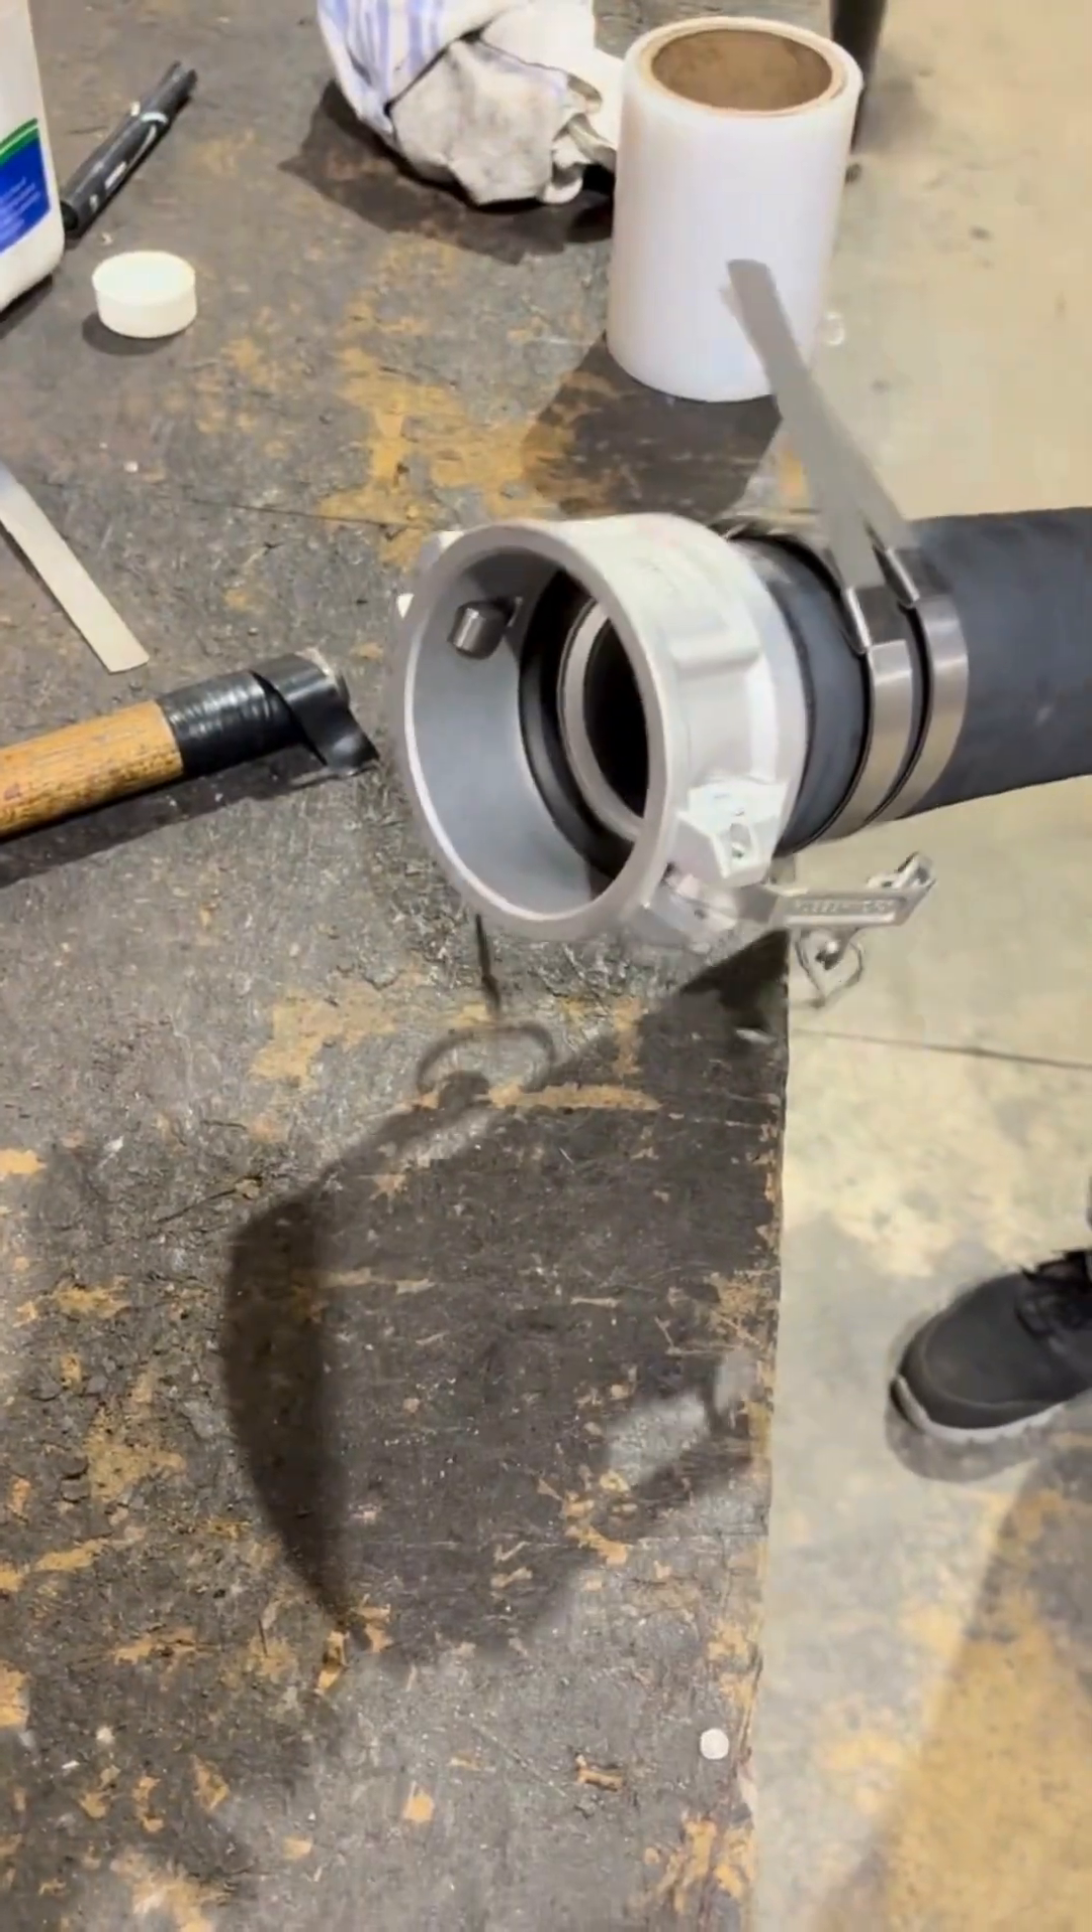With the hose end in place, we're ready to secure the clamps.